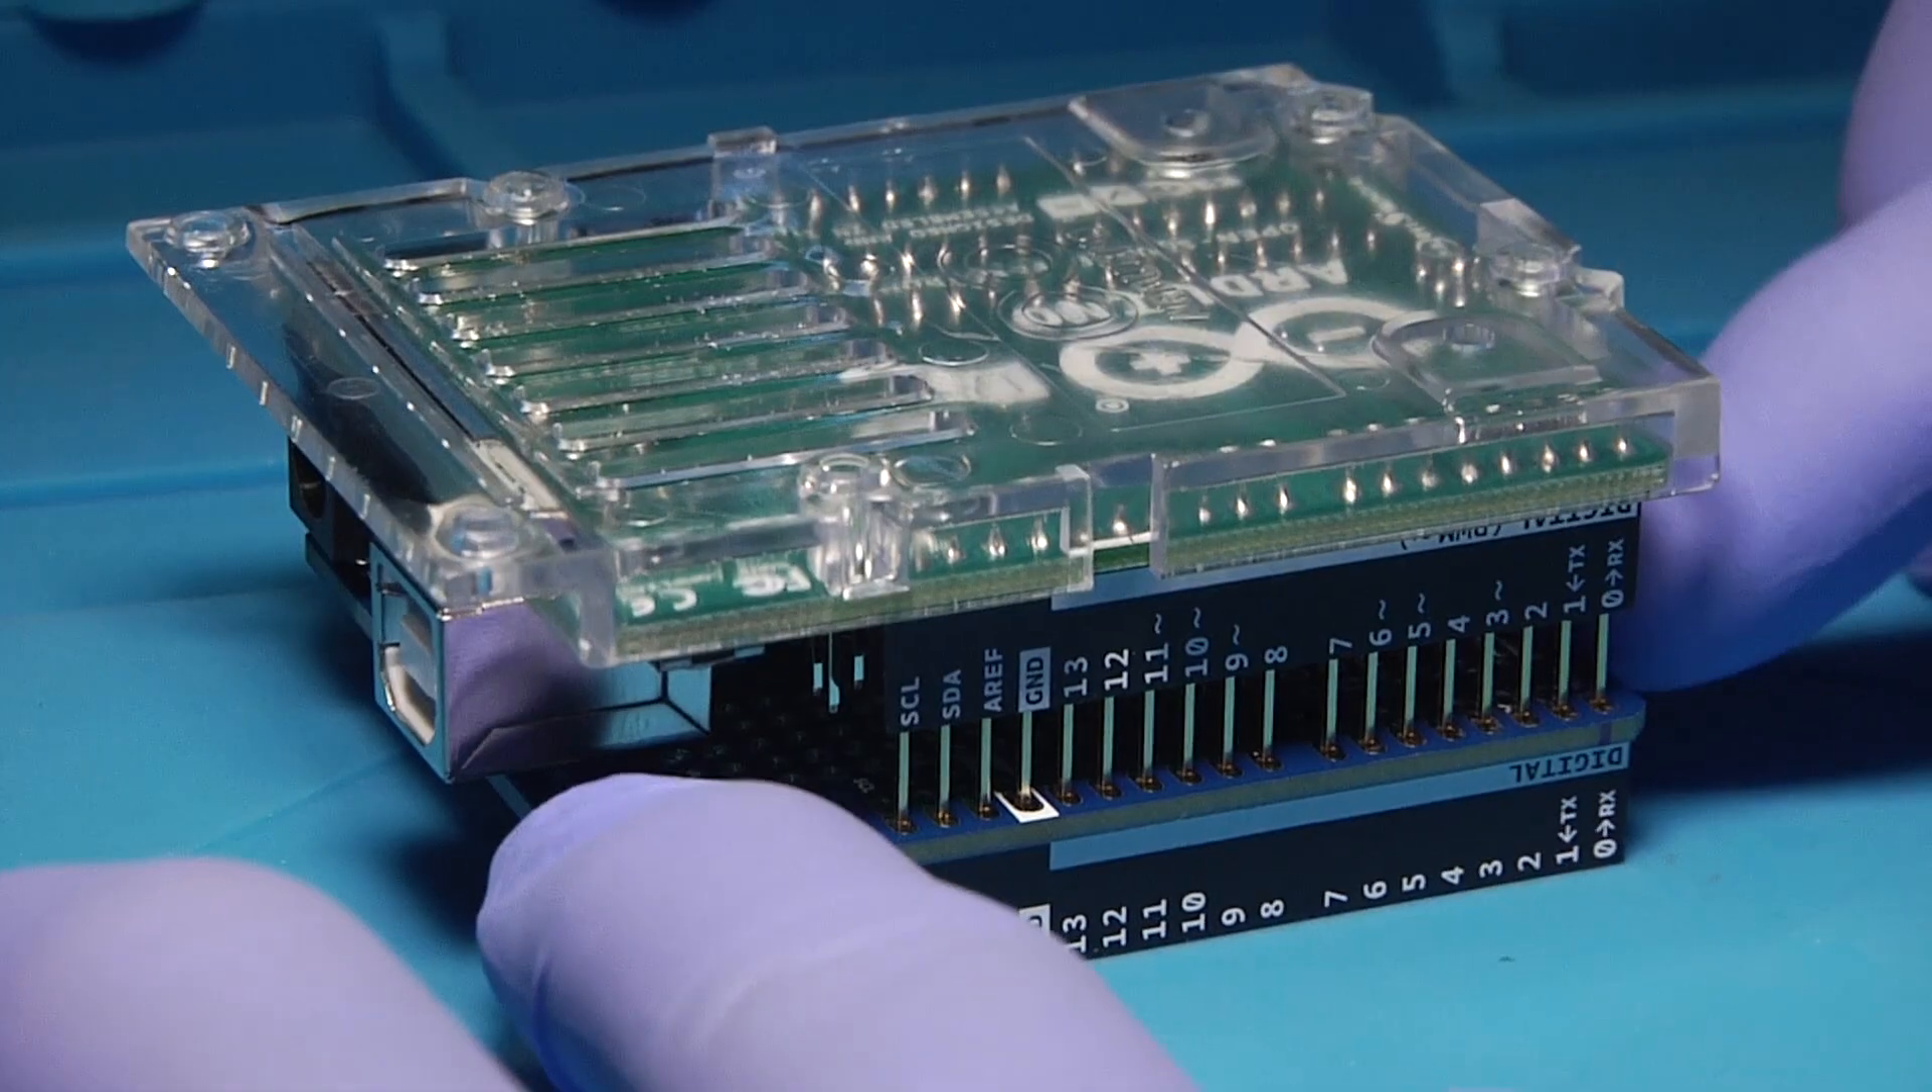As you can see, the pins on the Arduino Uno are now lined up with the pins on the proto shield.